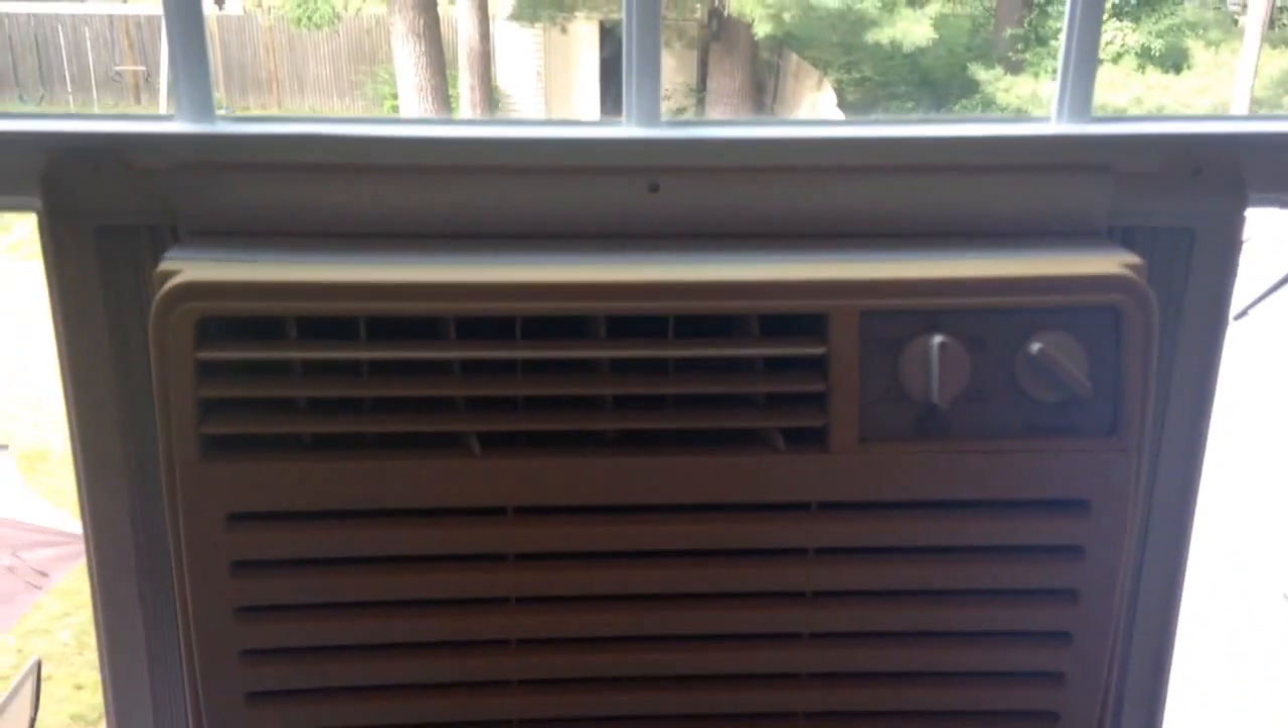The window is all the way down, as far as it would go against the top of the air conditioning unit.